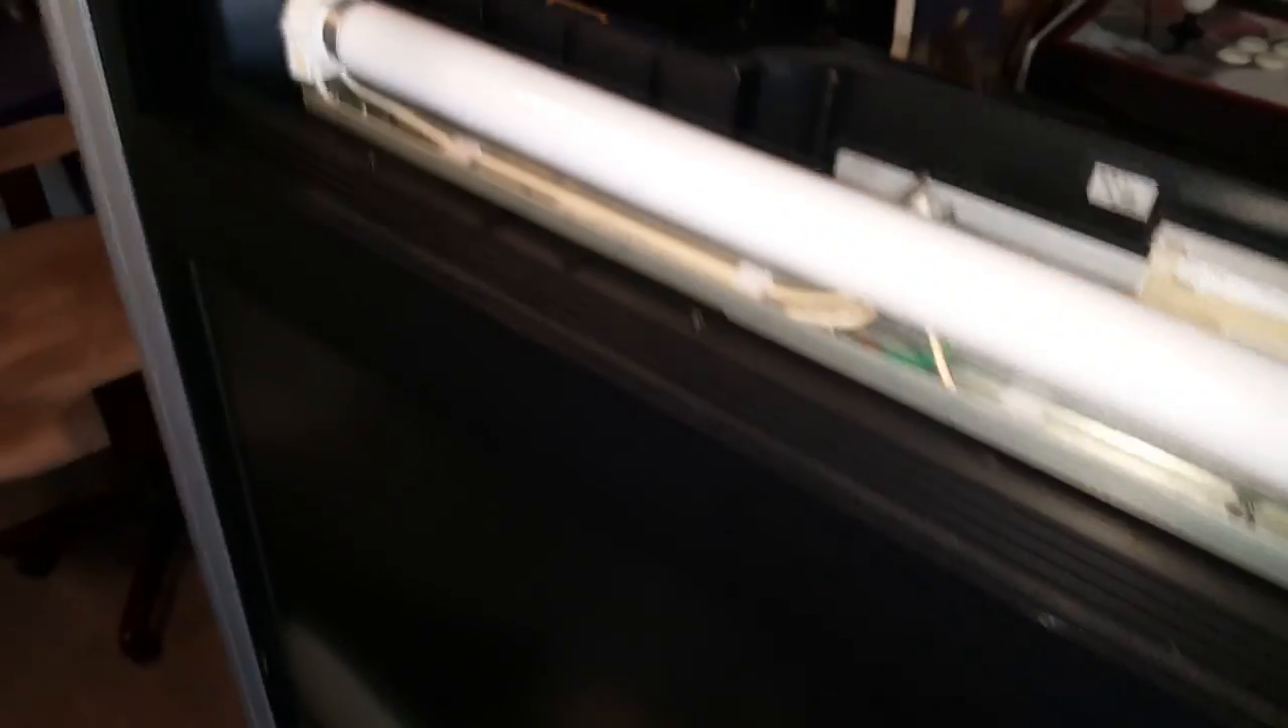So now we got our light exposed.